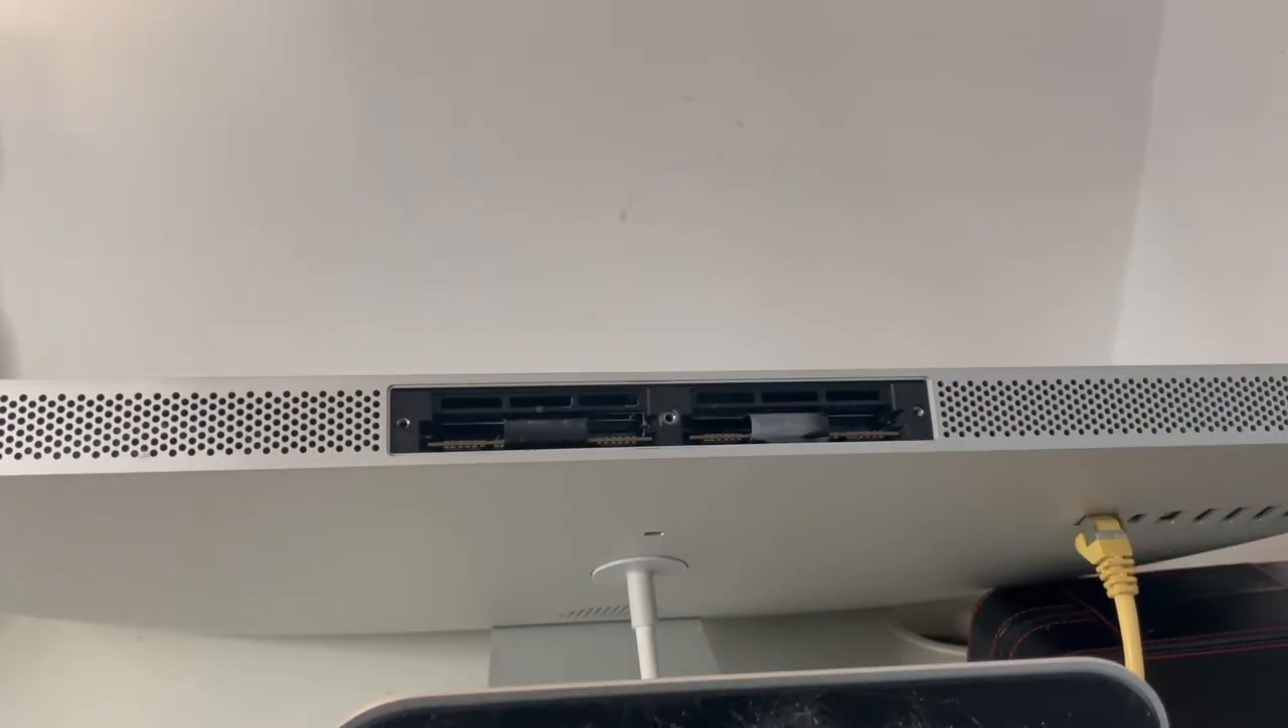So as we can see here we've got the two RAM slots exposed.